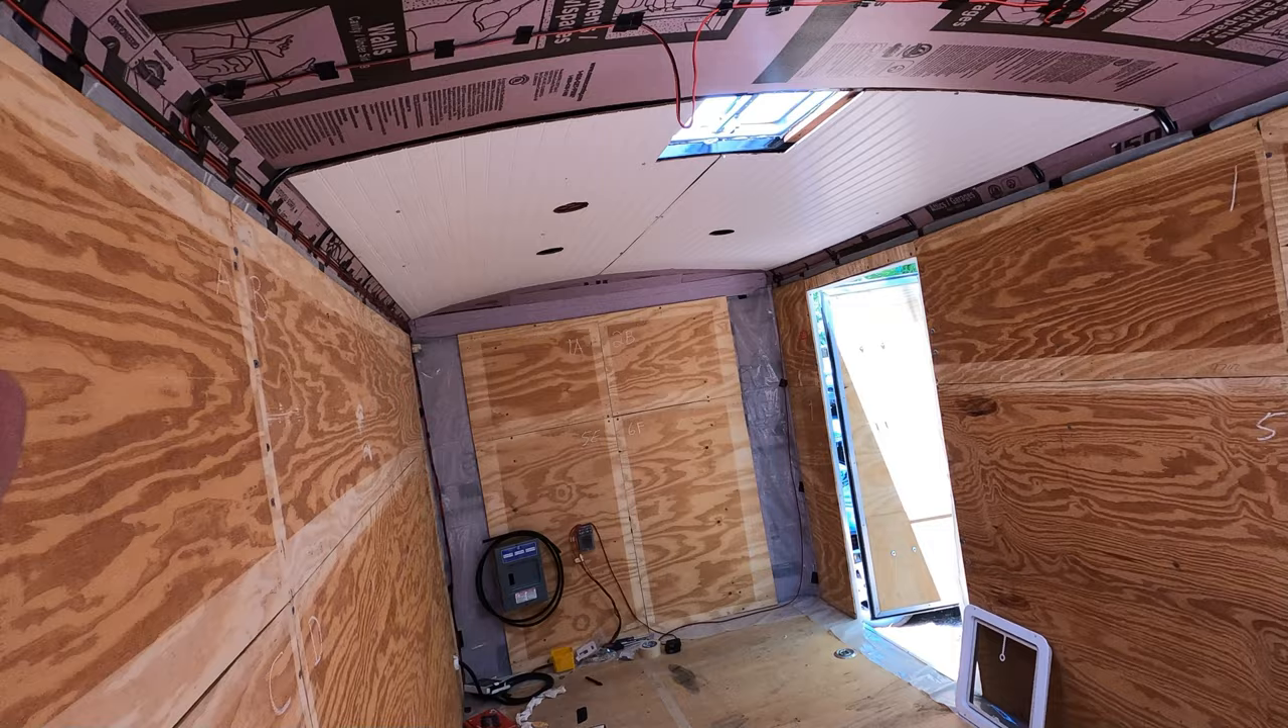Look at that ceiling. We got the ceiling going in. There's a couple more screws I need to put in after I get the other two pieces in.